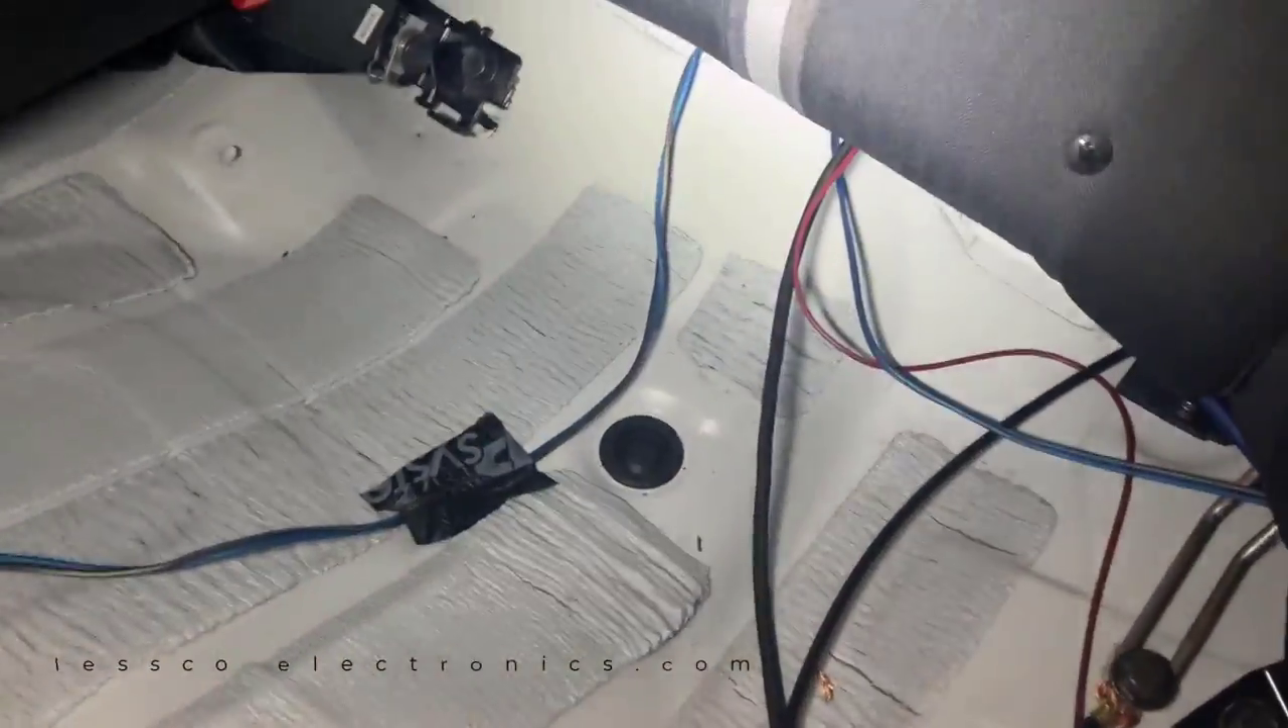Okay, all the cables are underneath the seat and ready to roll.